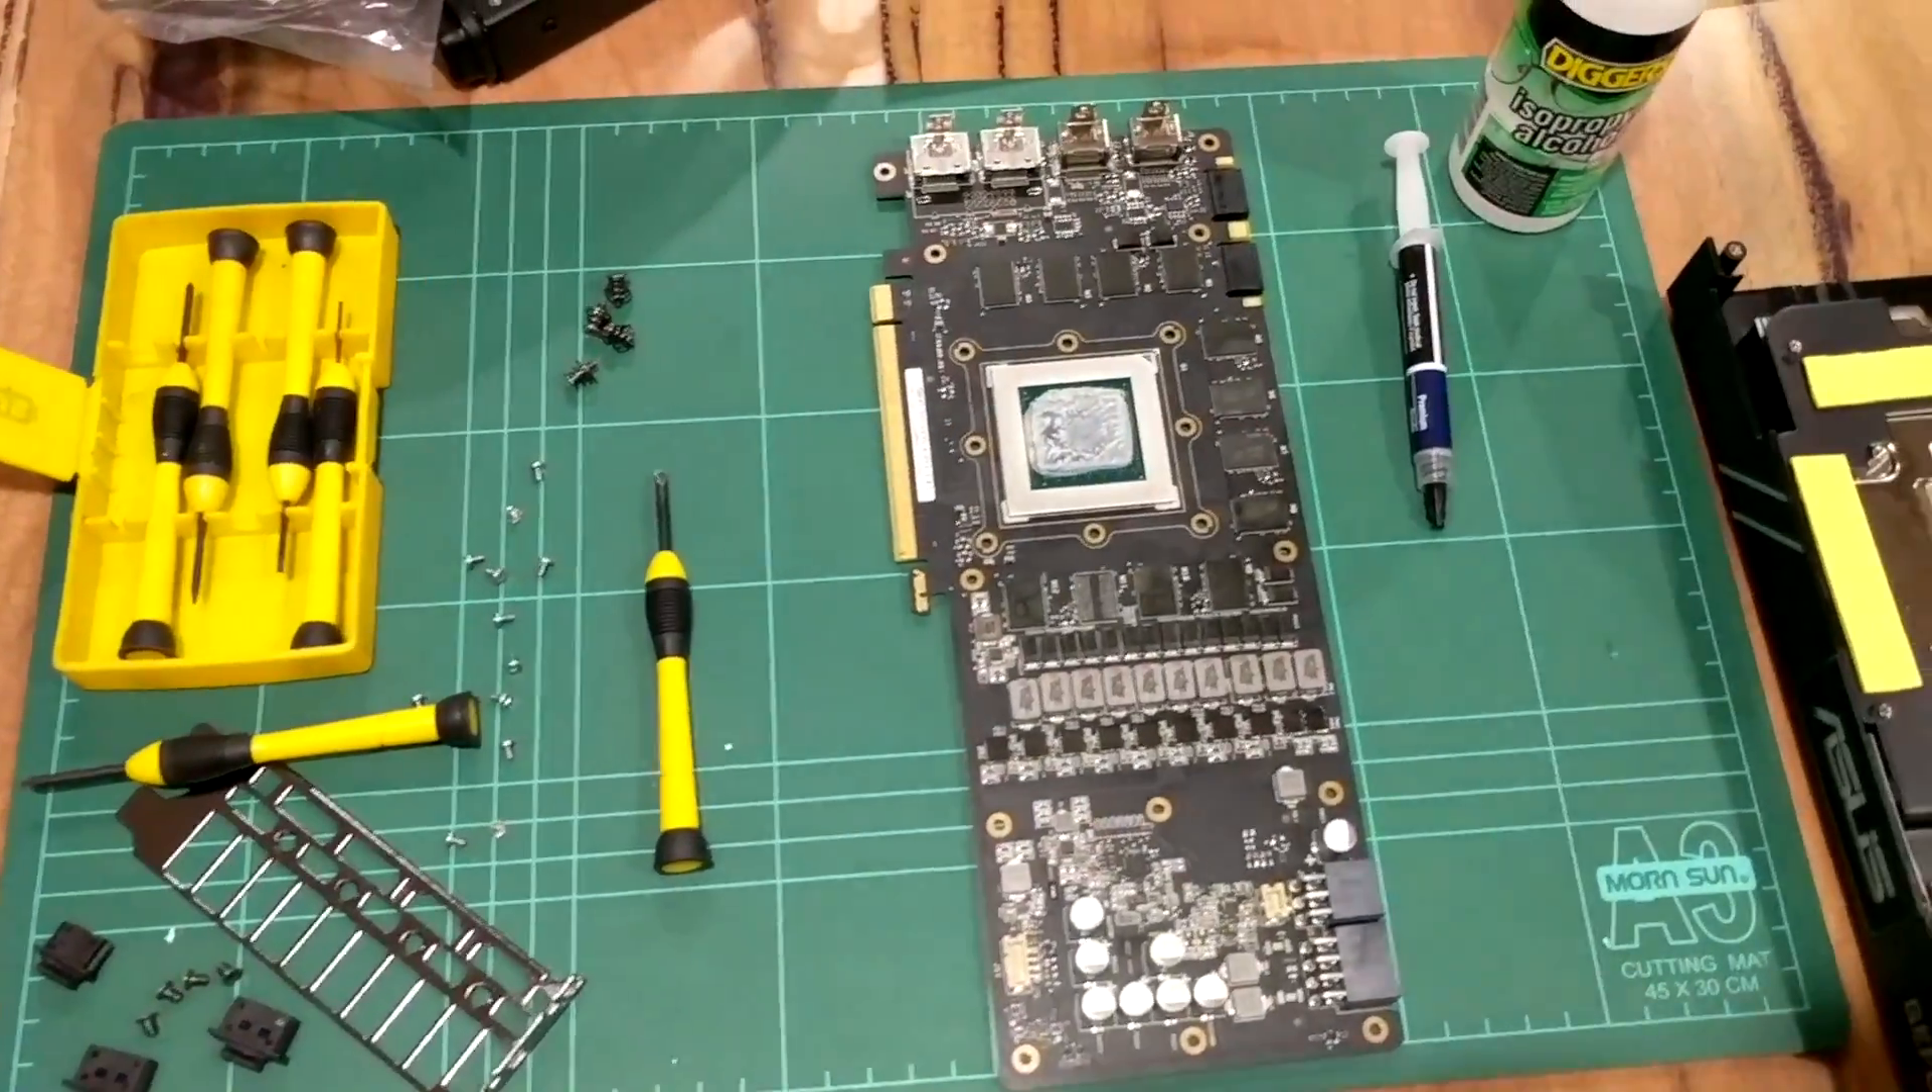Okay so I've taken the GPU out of the computer and separated the halves of it.